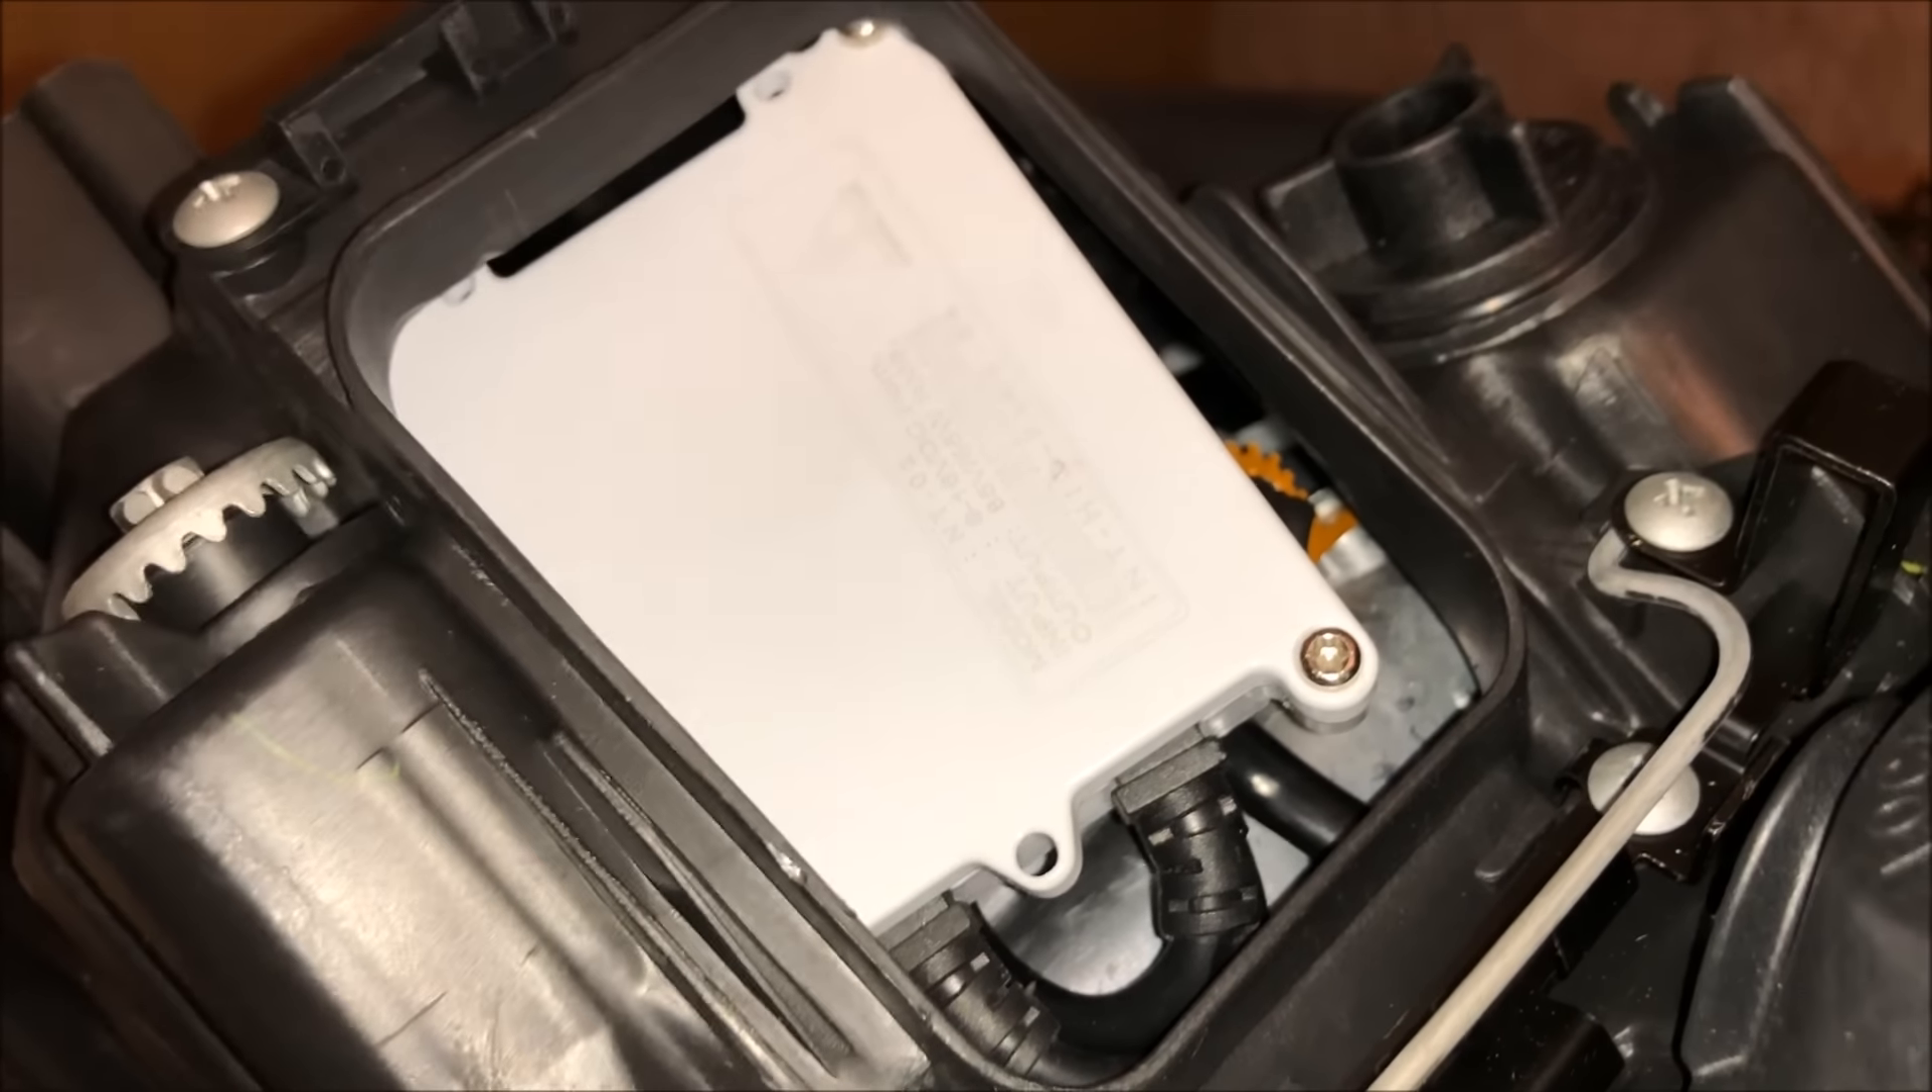So, as you can see, I was actually able to fit the HID kit inside within the headlight. And, obviously, it's a very tight fit in there.